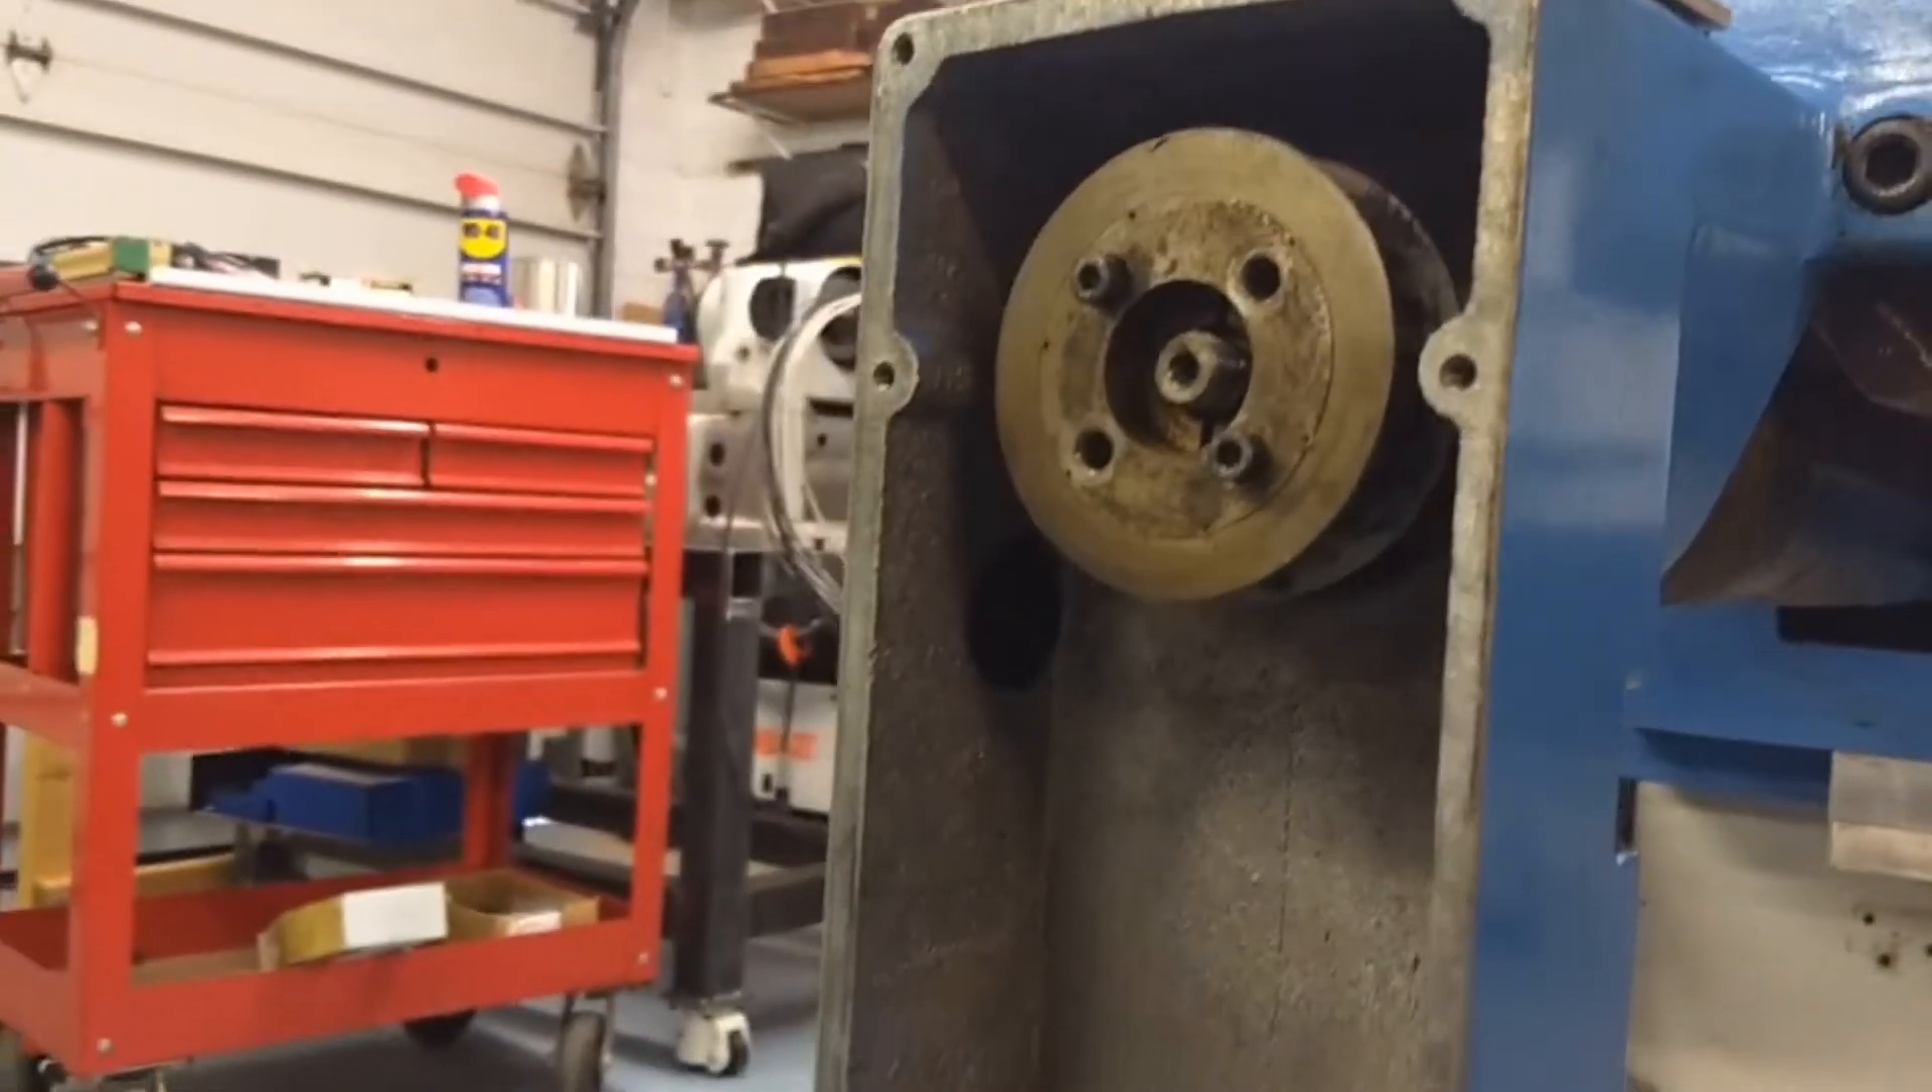You can see that x -axis pulley is kind of recessed in the housing so I've got to play with that.